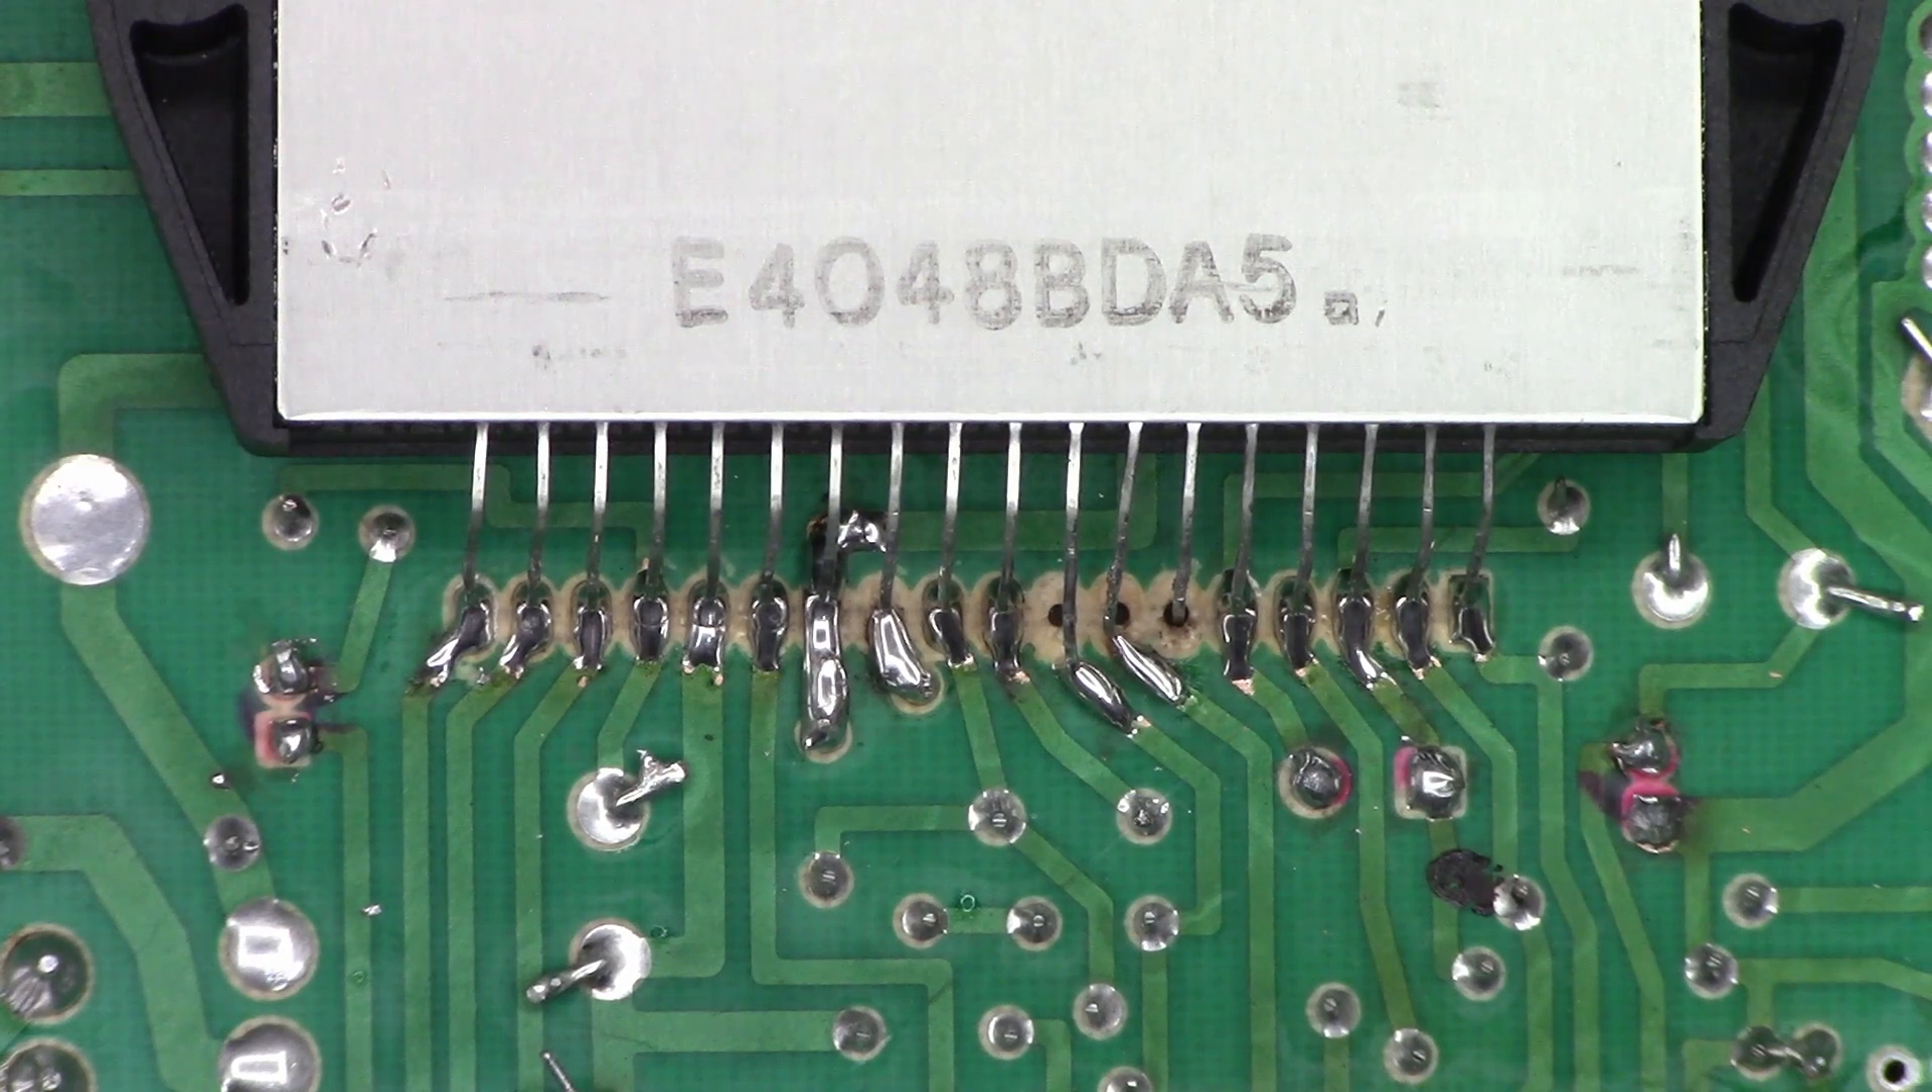So, I have the new chip mounted.